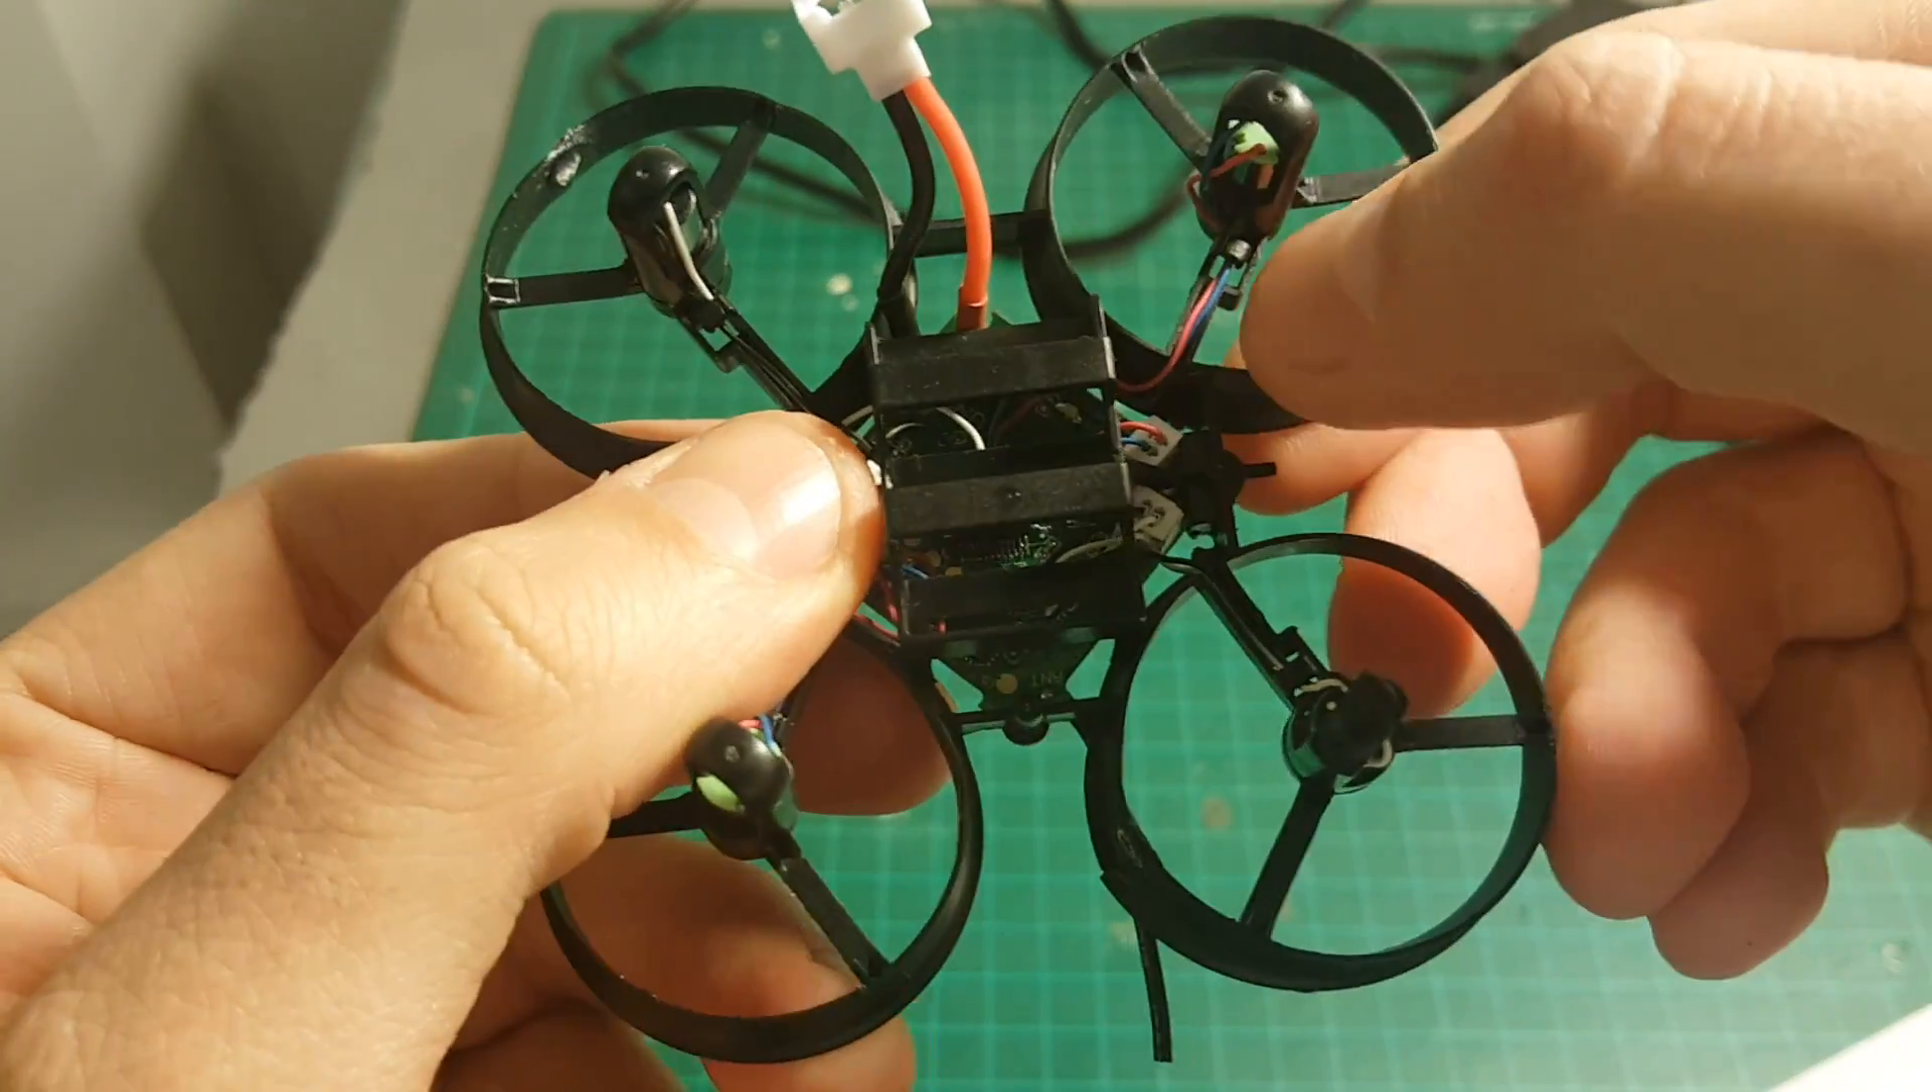So I finished placing the motors you can see you have also this placement for the wires and the next thing we need to do we are going to attach the camera on the top of the quadcopter.